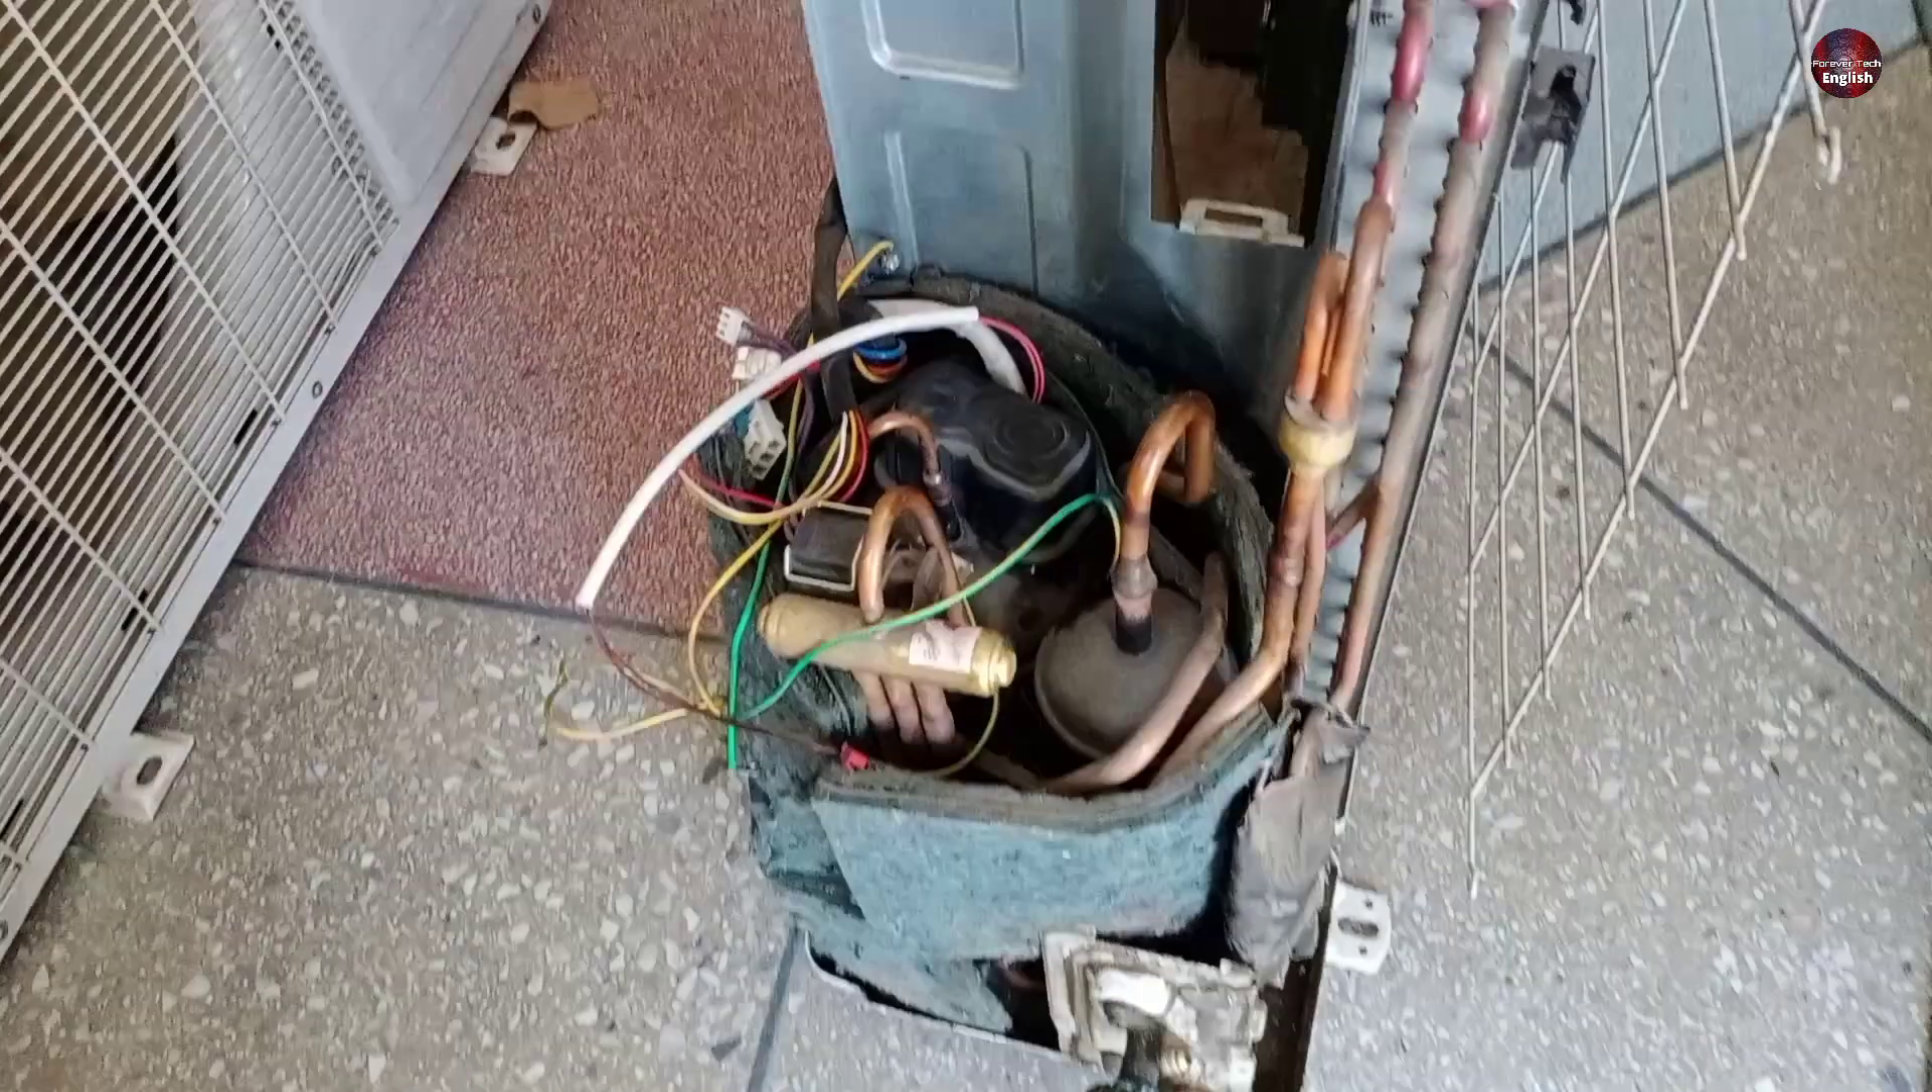Now, I have removed the cover of this outdoor unit.